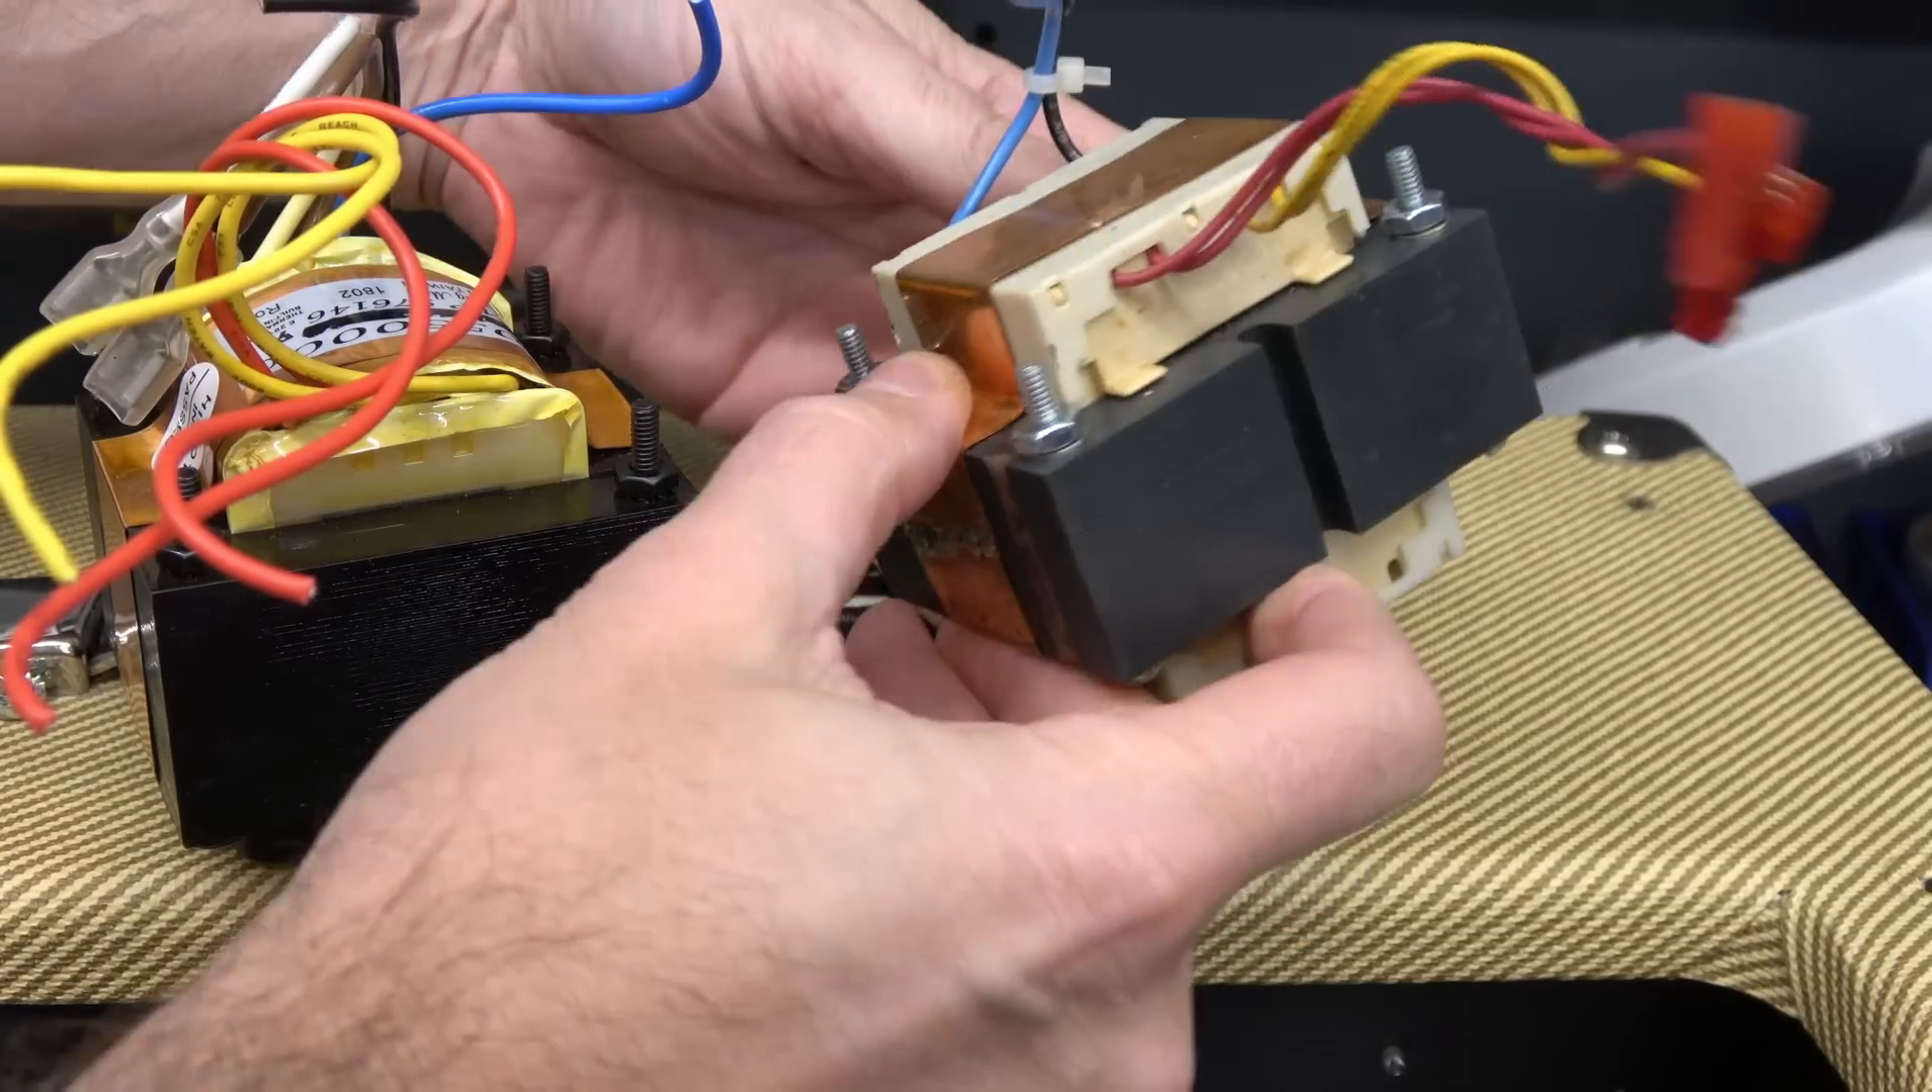So here's the original power transformer removed with those little pigtail push on connectors.